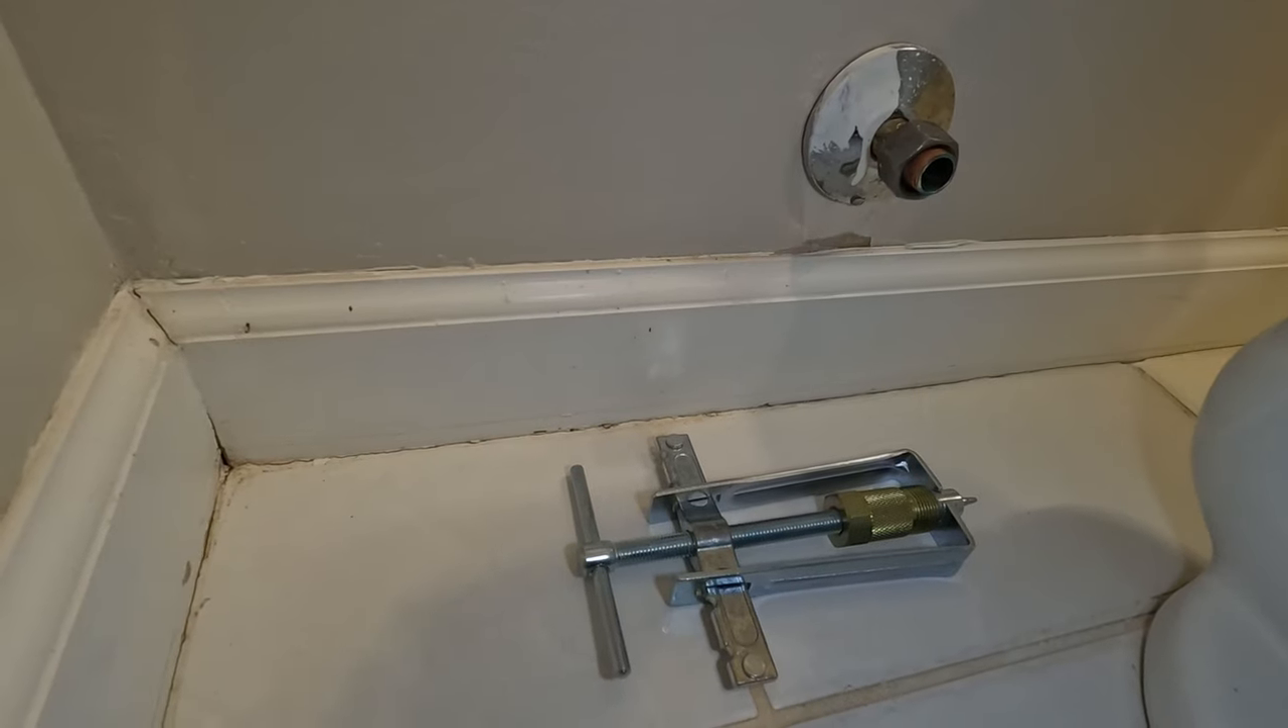After removing the valve, only the compression ring and nut remain on the water pipe.